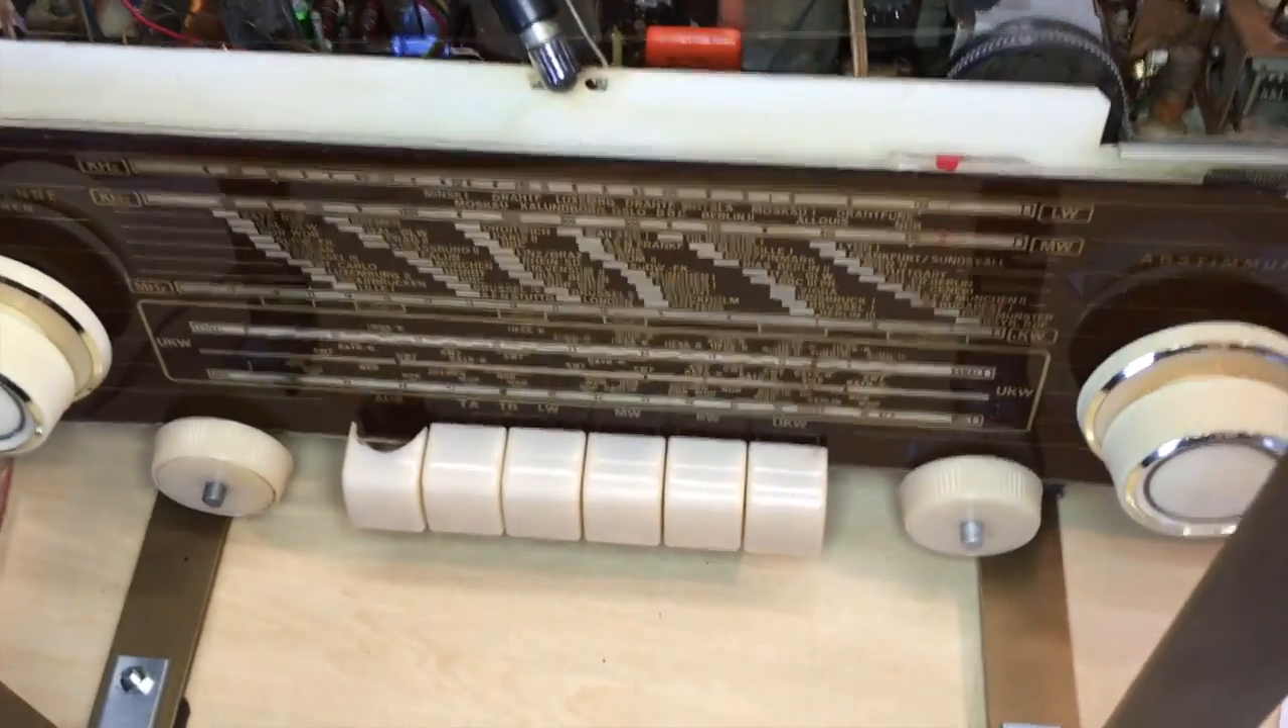I have the faceplate cleaned up and put back.